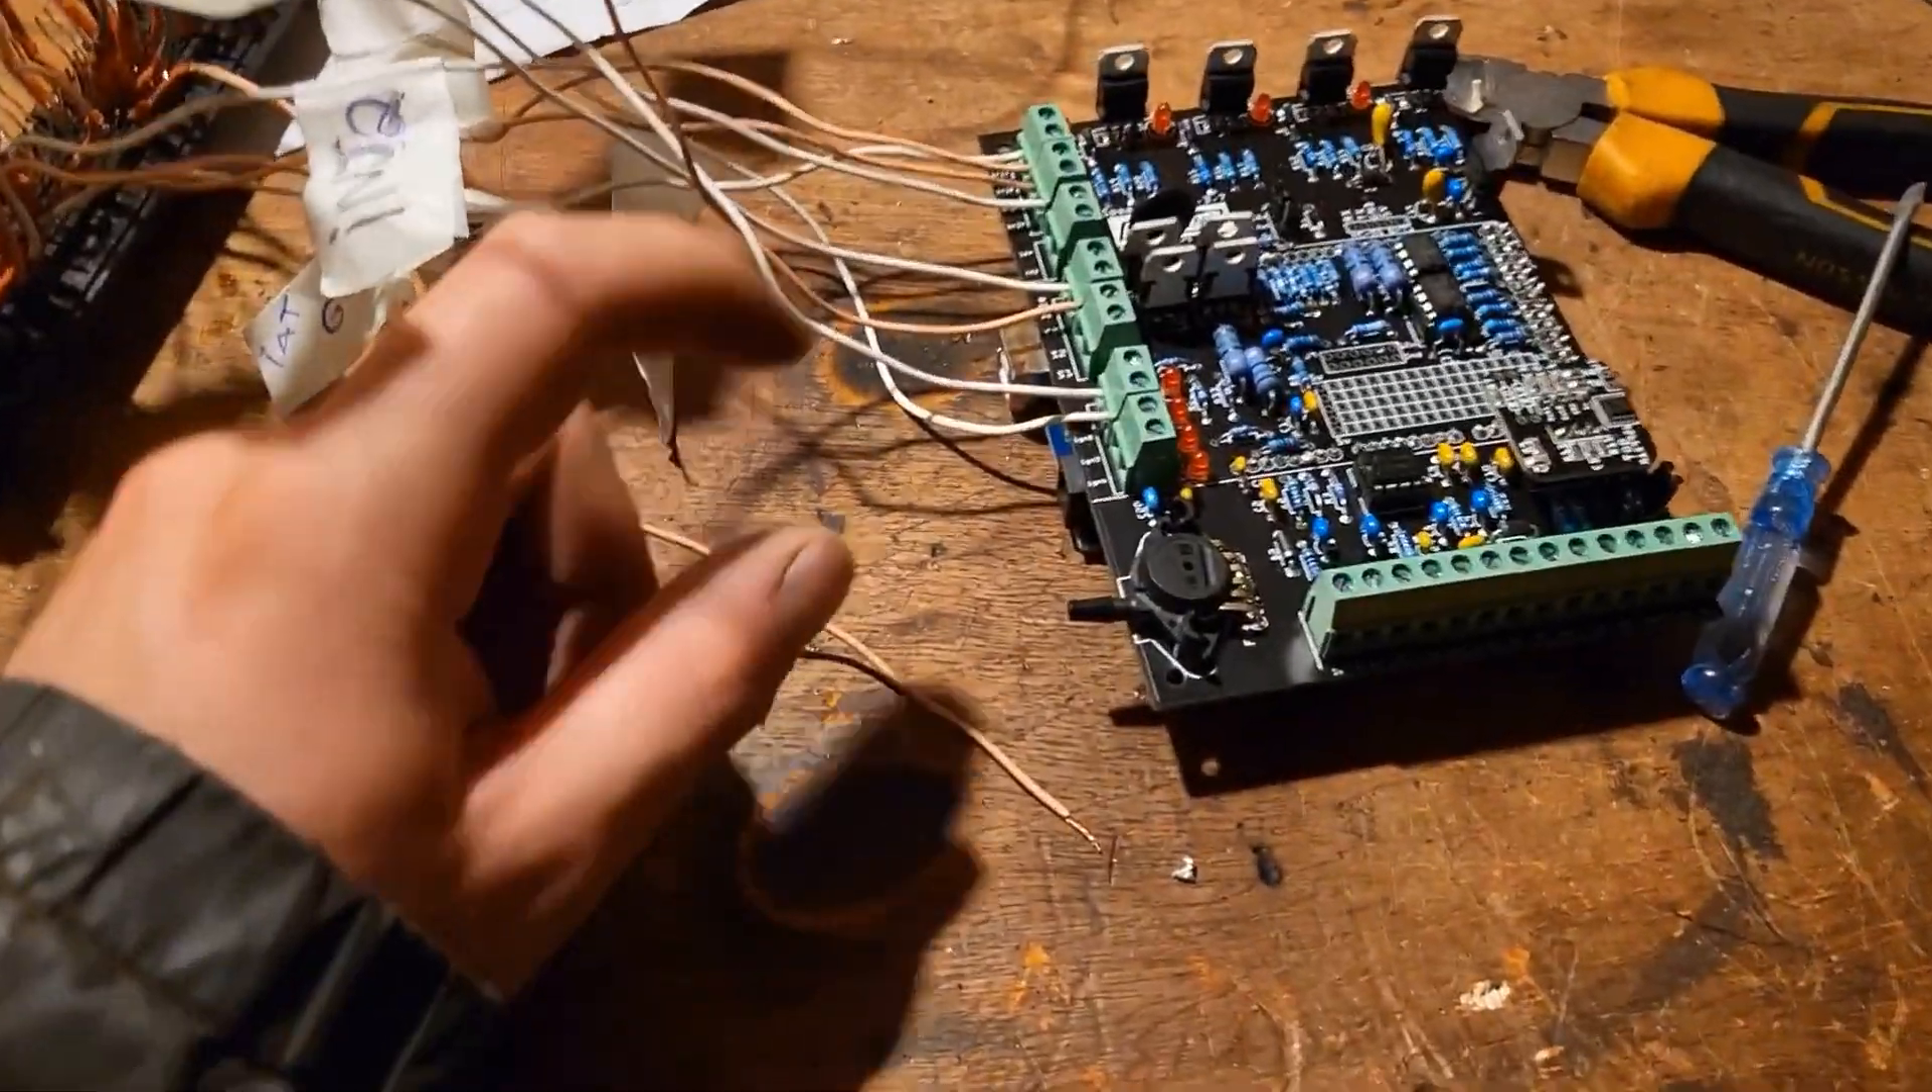These are all the wires as of now that I think I need to connect to the ECU and I've already started connecting some of them.